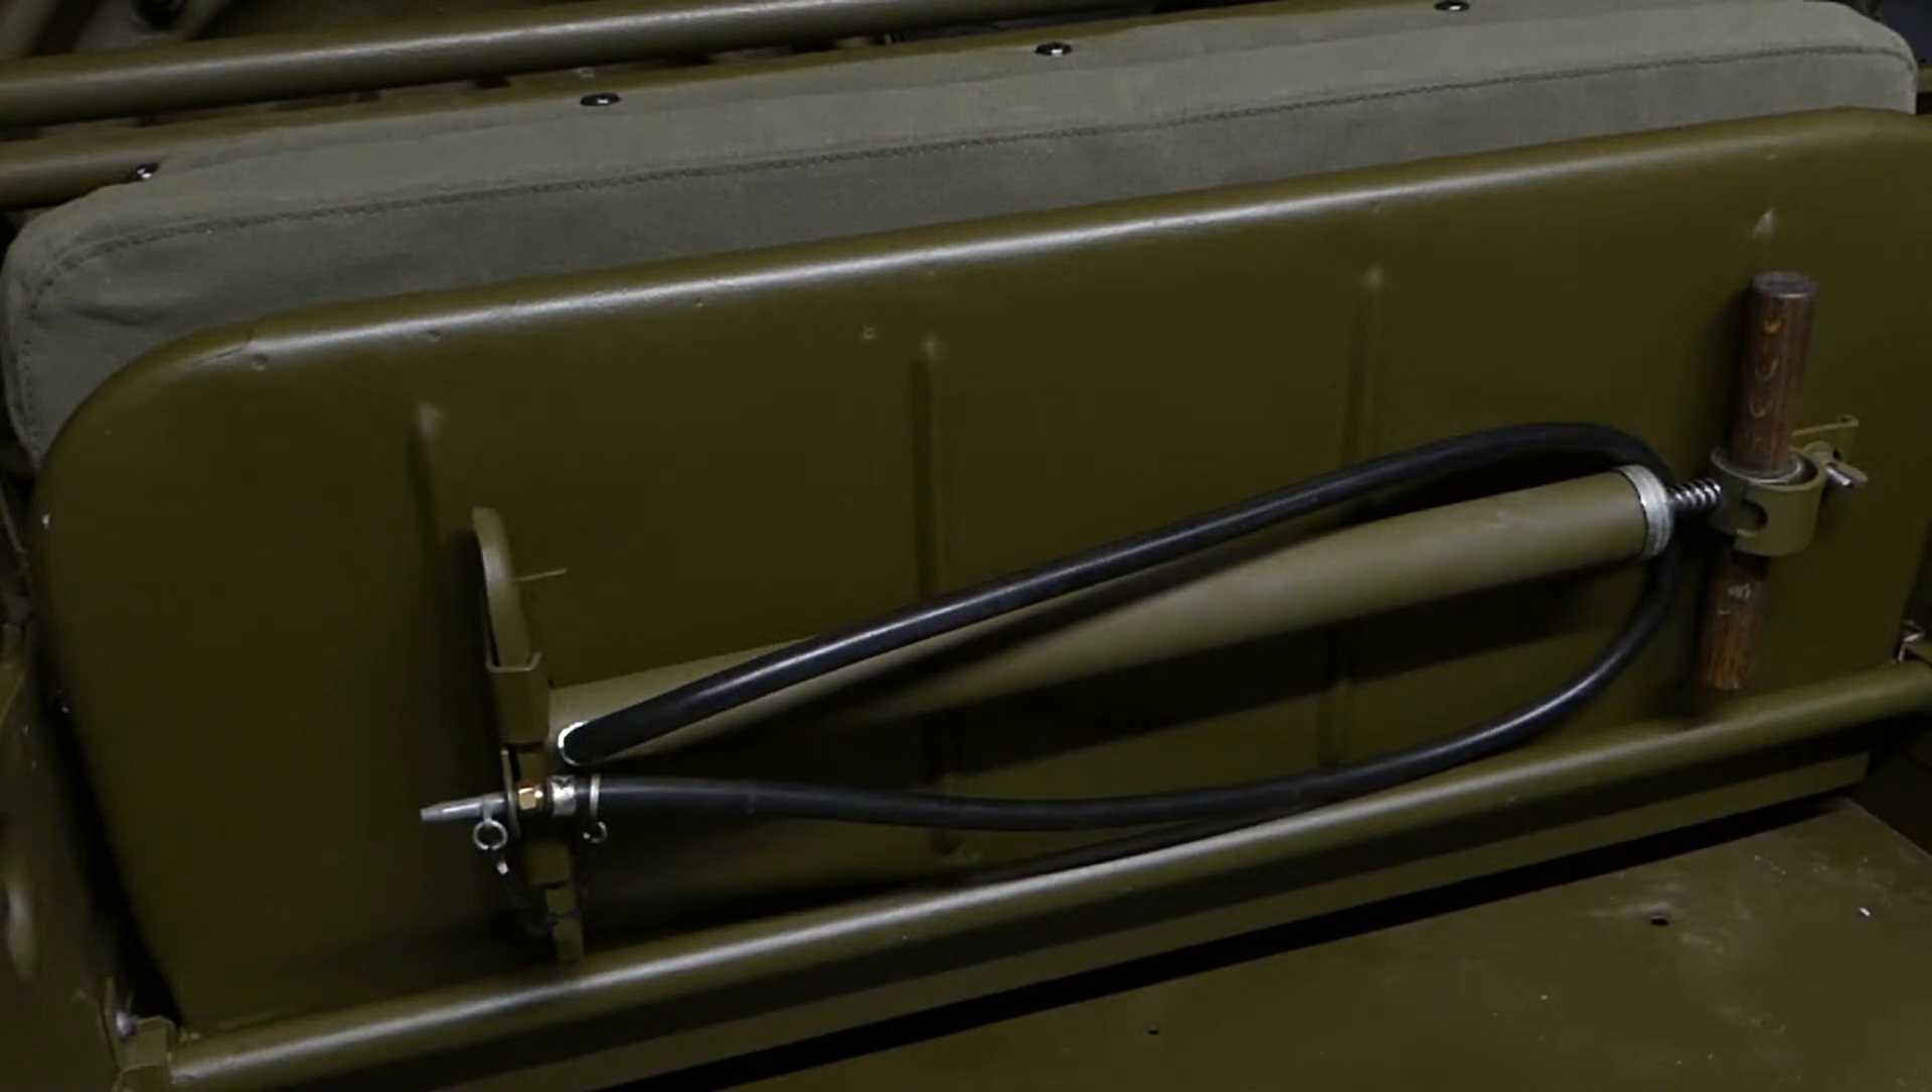One new back seat installed. With the tire pump mounted on it.